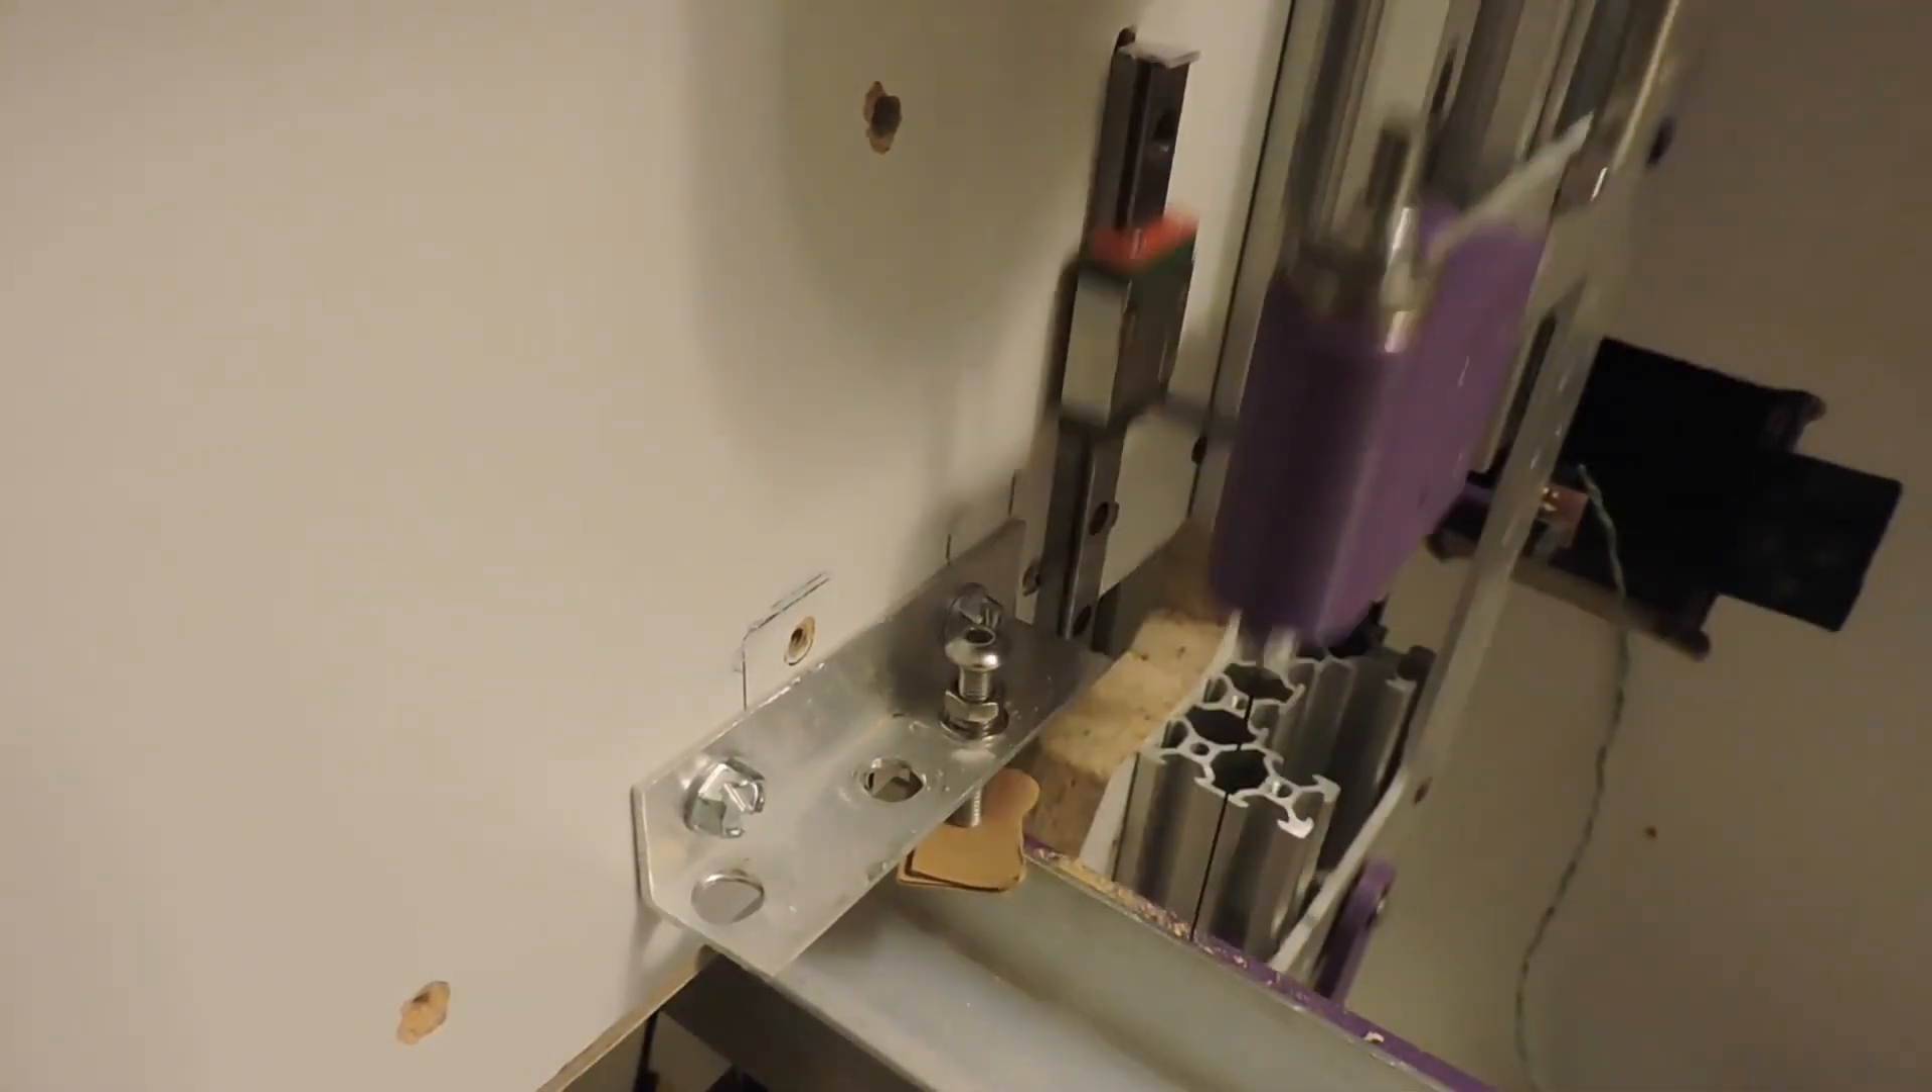So to address that, I added another linear rail, this time a real one, on the backing board that should keep it from moving in and out in the x direction.